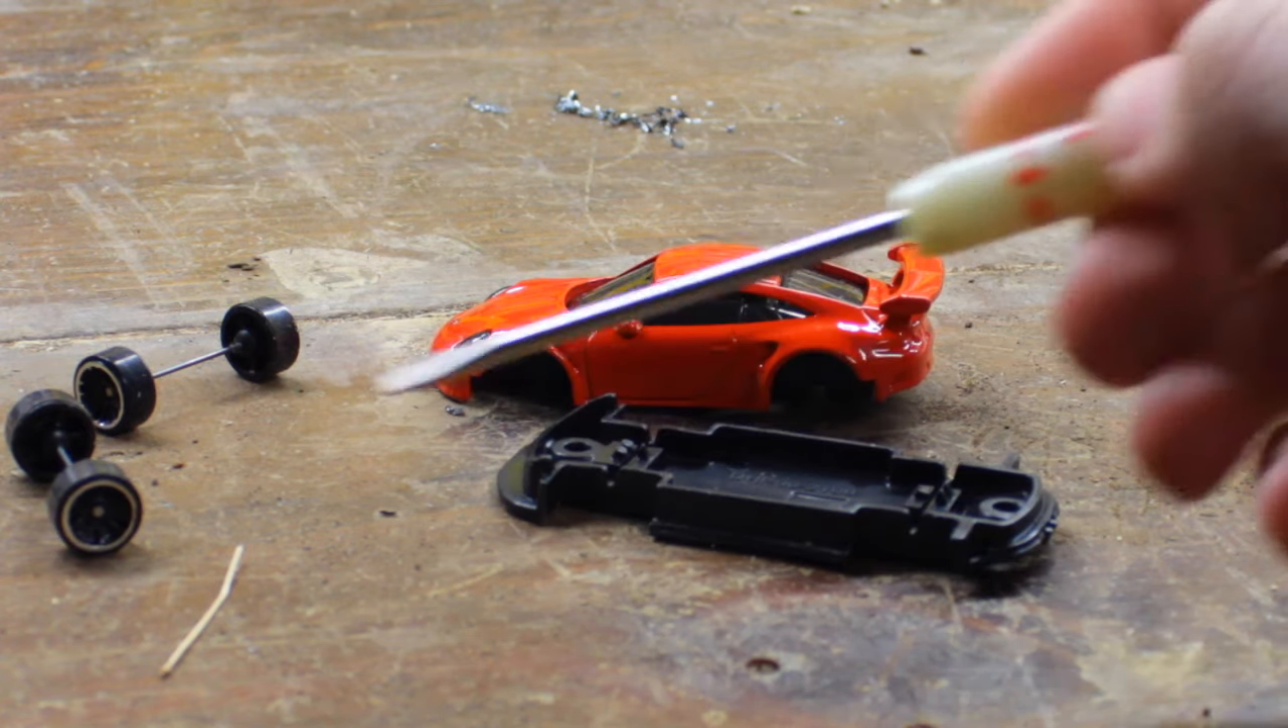Alright, now I have the car apart.